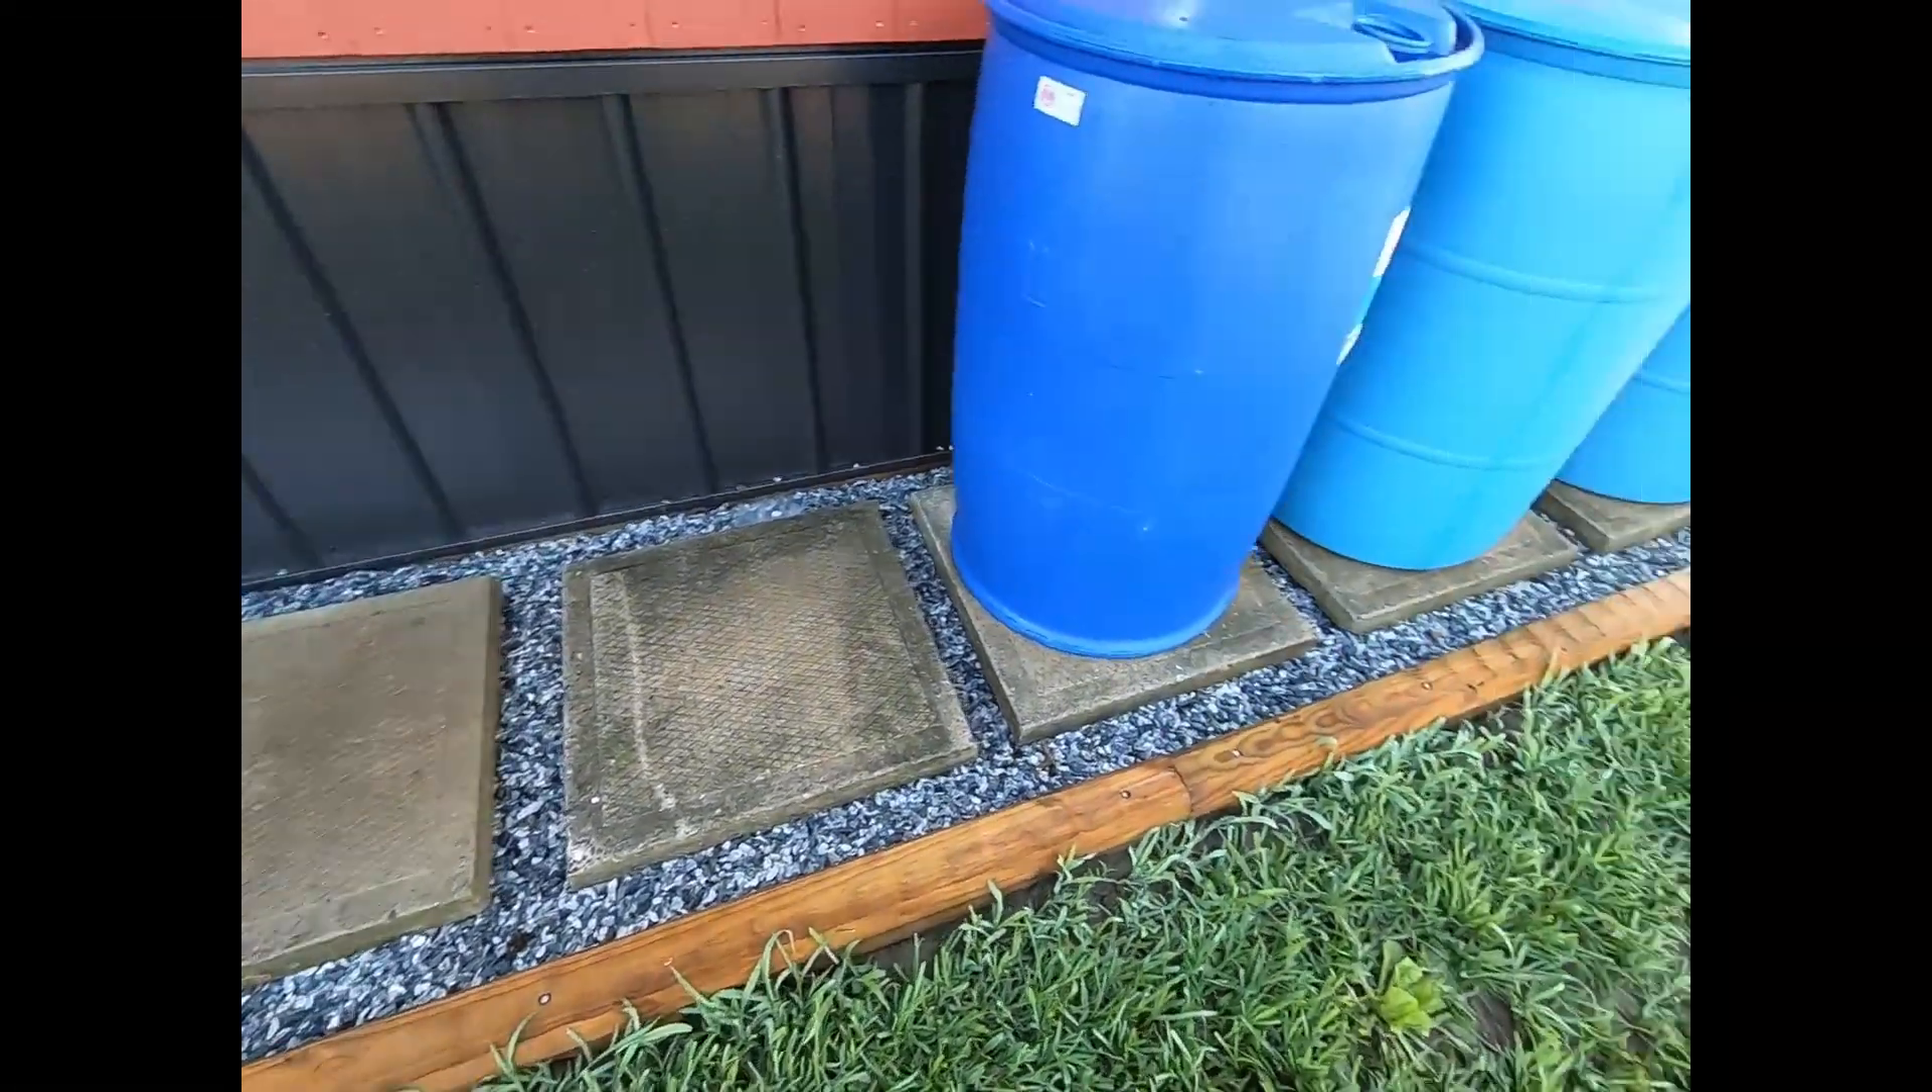Okay we have our stone base all in here I have some two by two pavers that I brought in have those laid out.